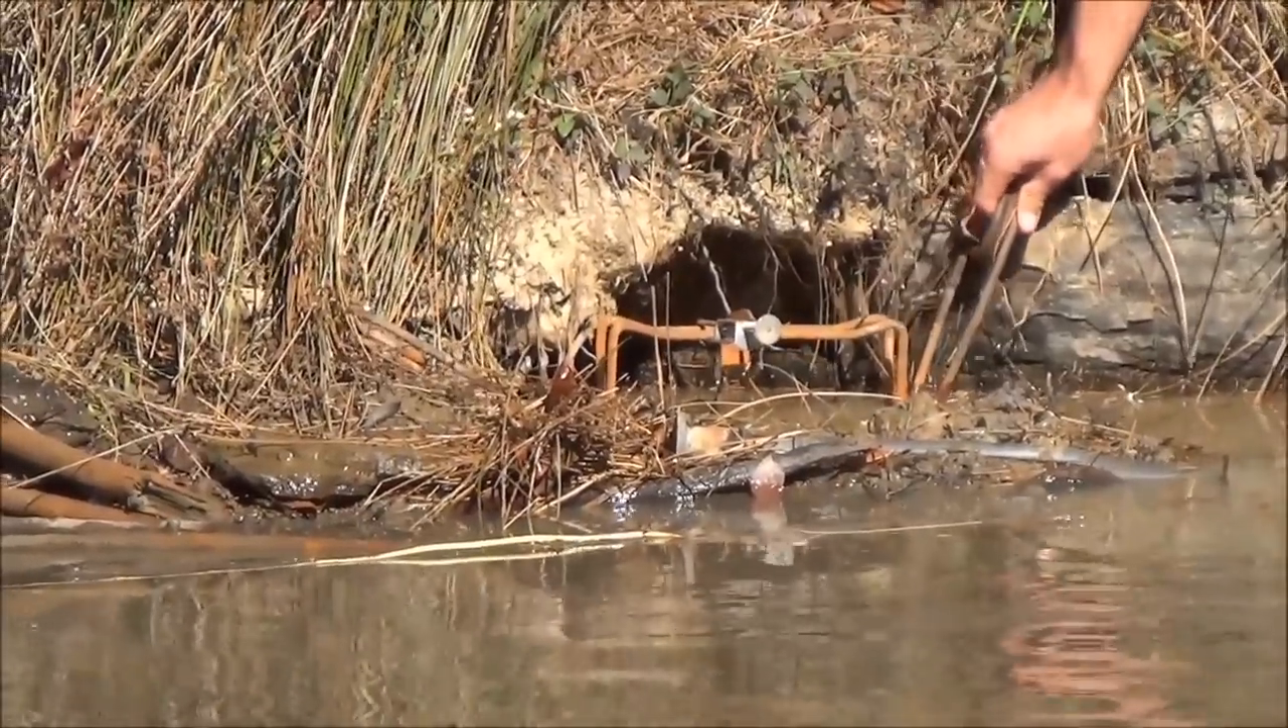And you can see because of the size of this, the way this is set up right now, there's already a gap on top. It's resting on the bottom of the pond, but there's still a gap.